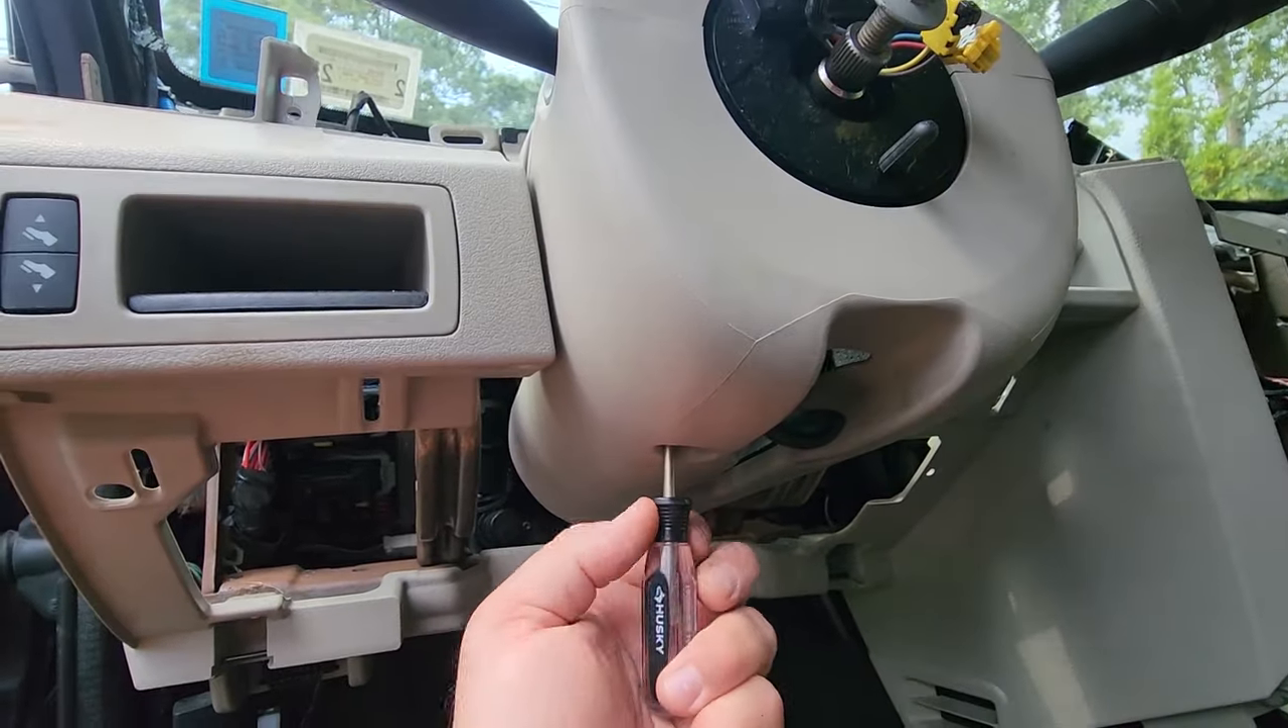We are almost home free just got to take off this clam shell because this protects the steering column.